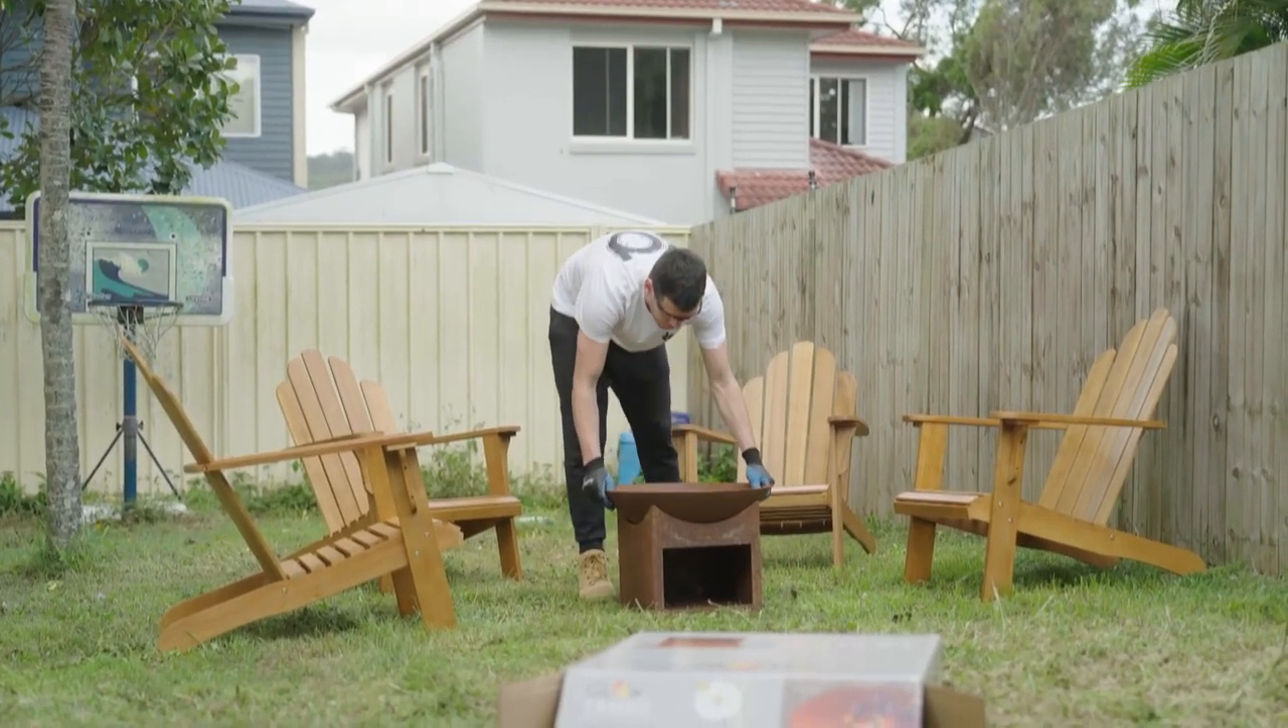All right, four chairs done.